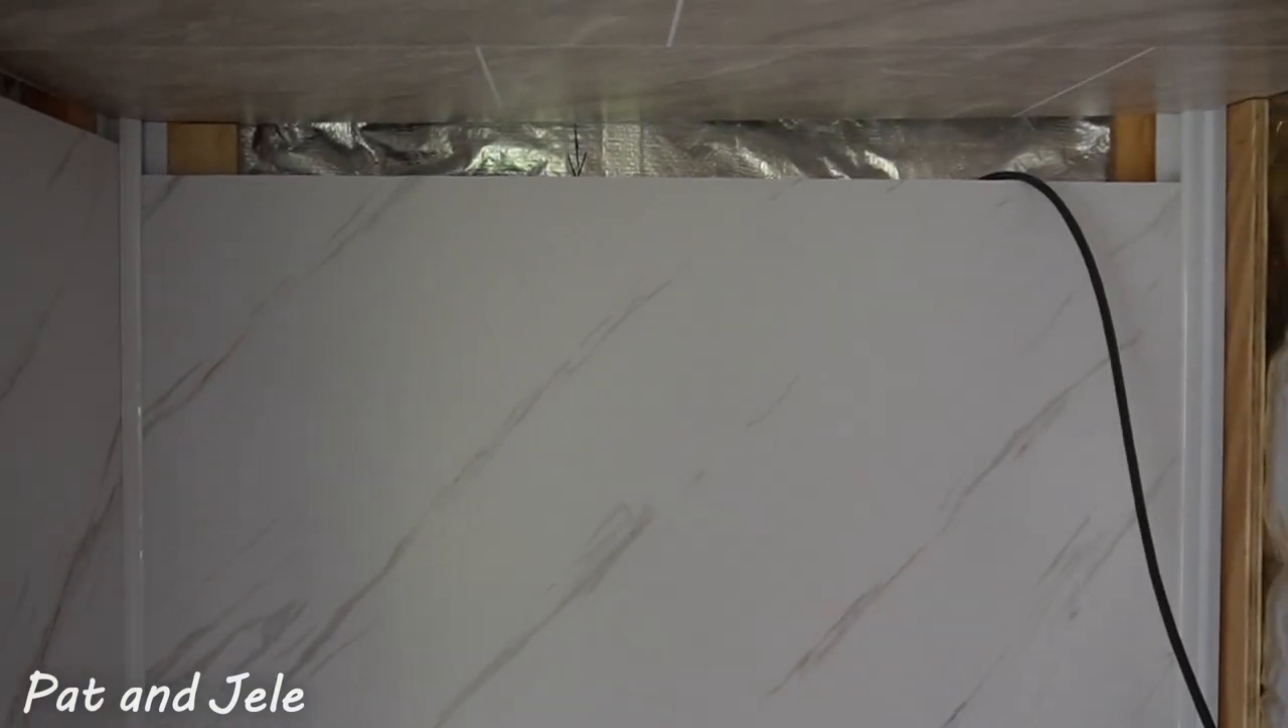They have a gap like that at the top at the moment.